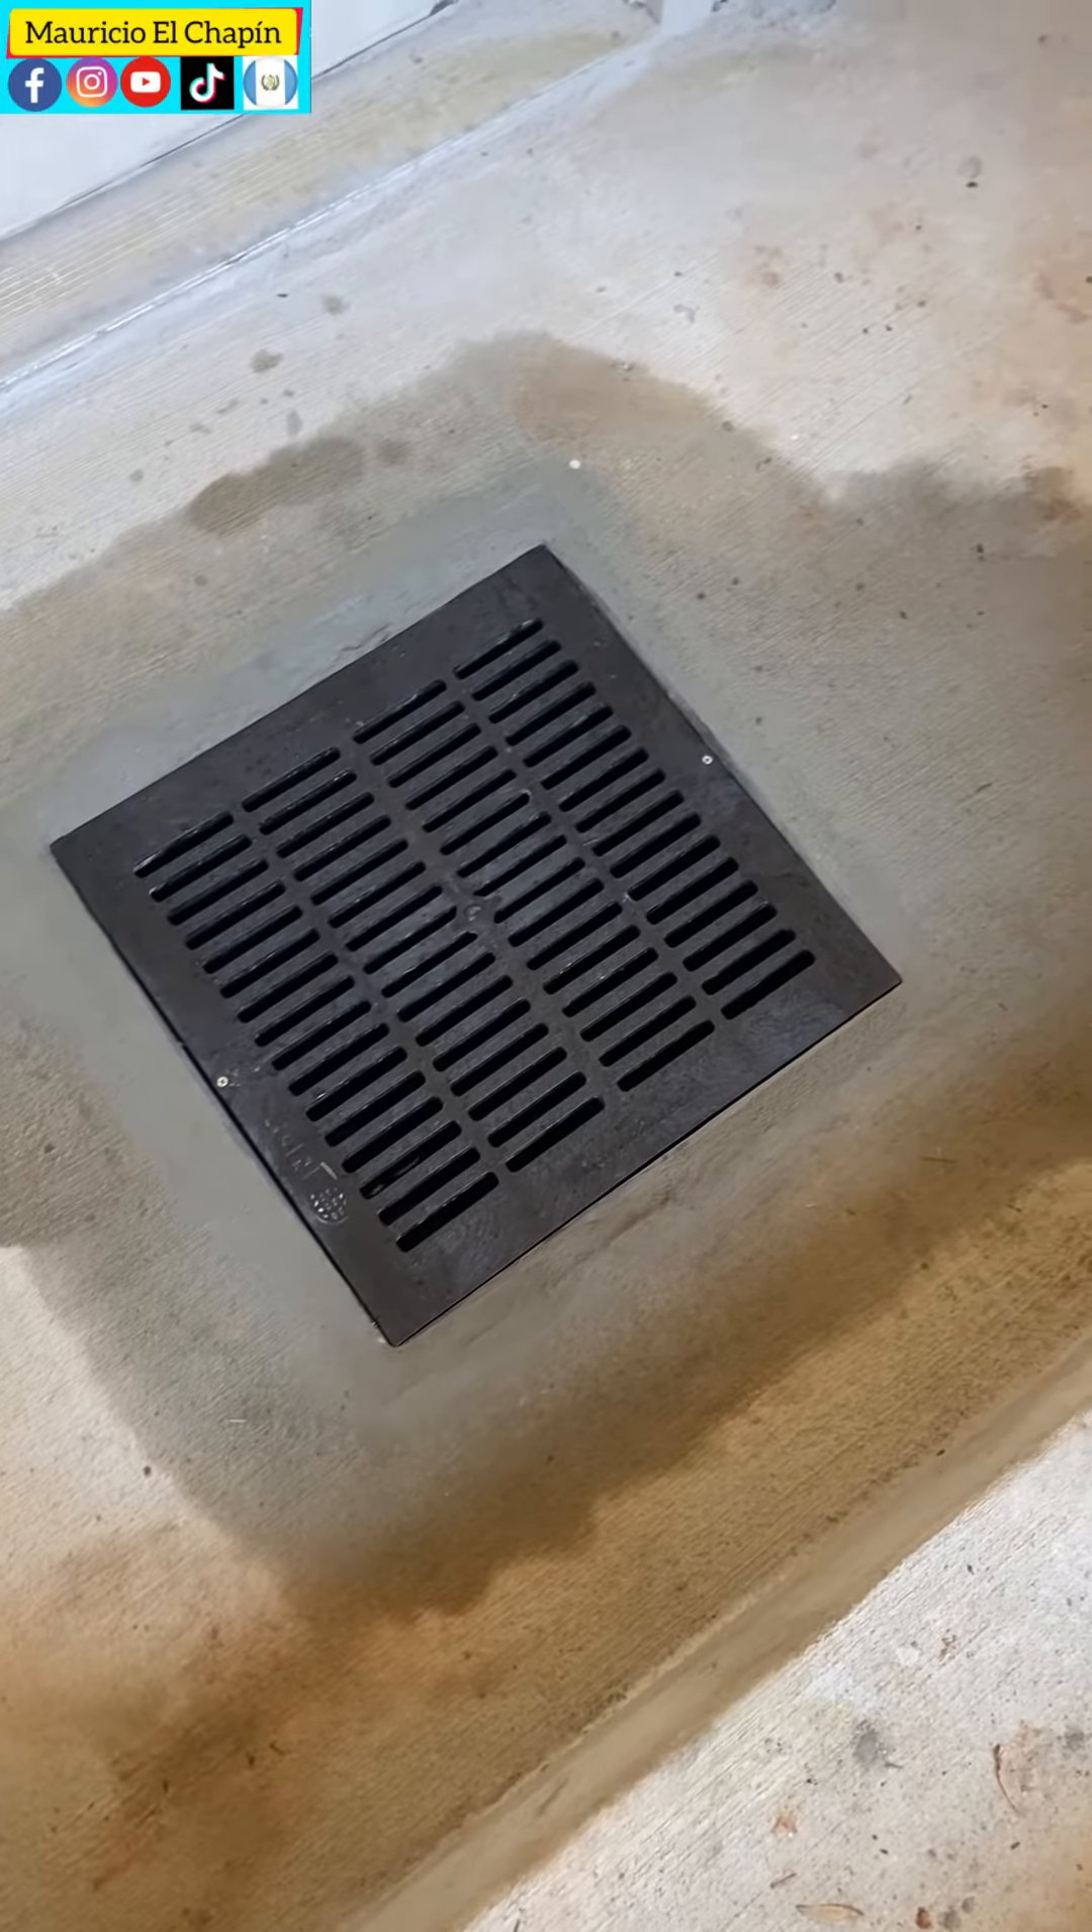Aquí ya hemos terminado este trabajo y así quedó esta caja más grande para el drenaje.